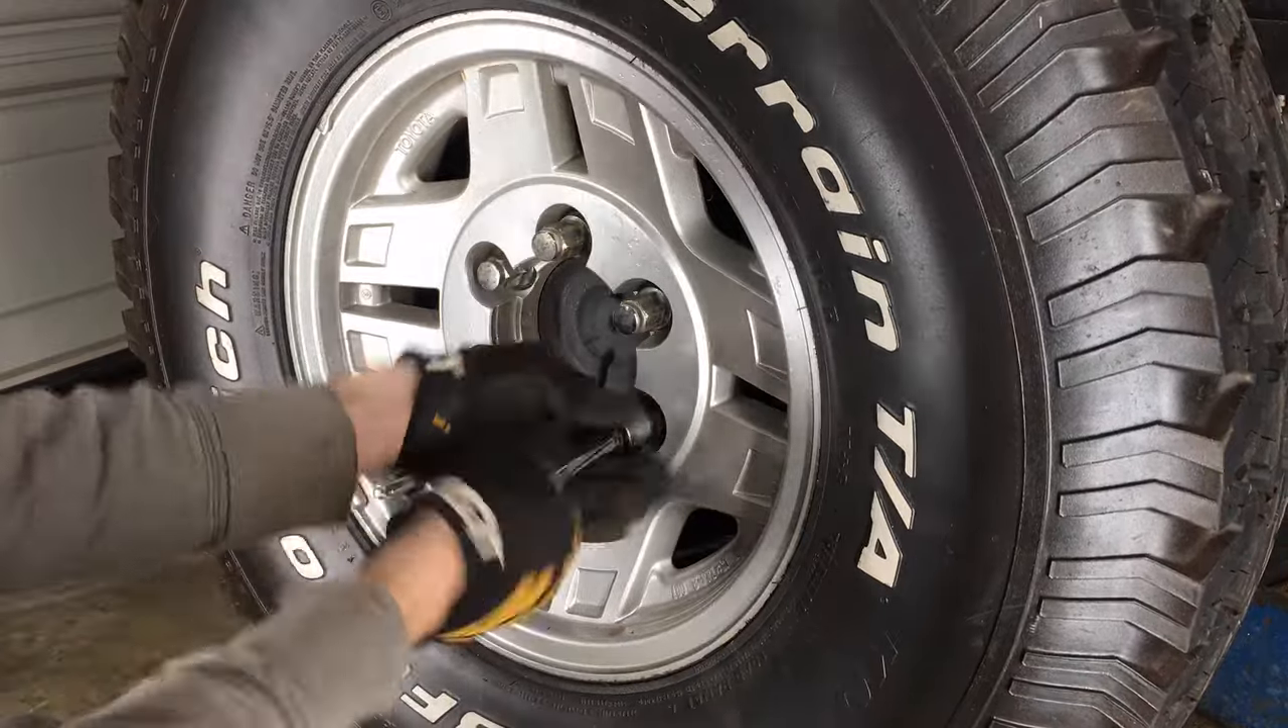Almost done. With the wheel on, I'm hand tightening the lugs before setting the truck back on the ground to tighten them with a torque wrench.